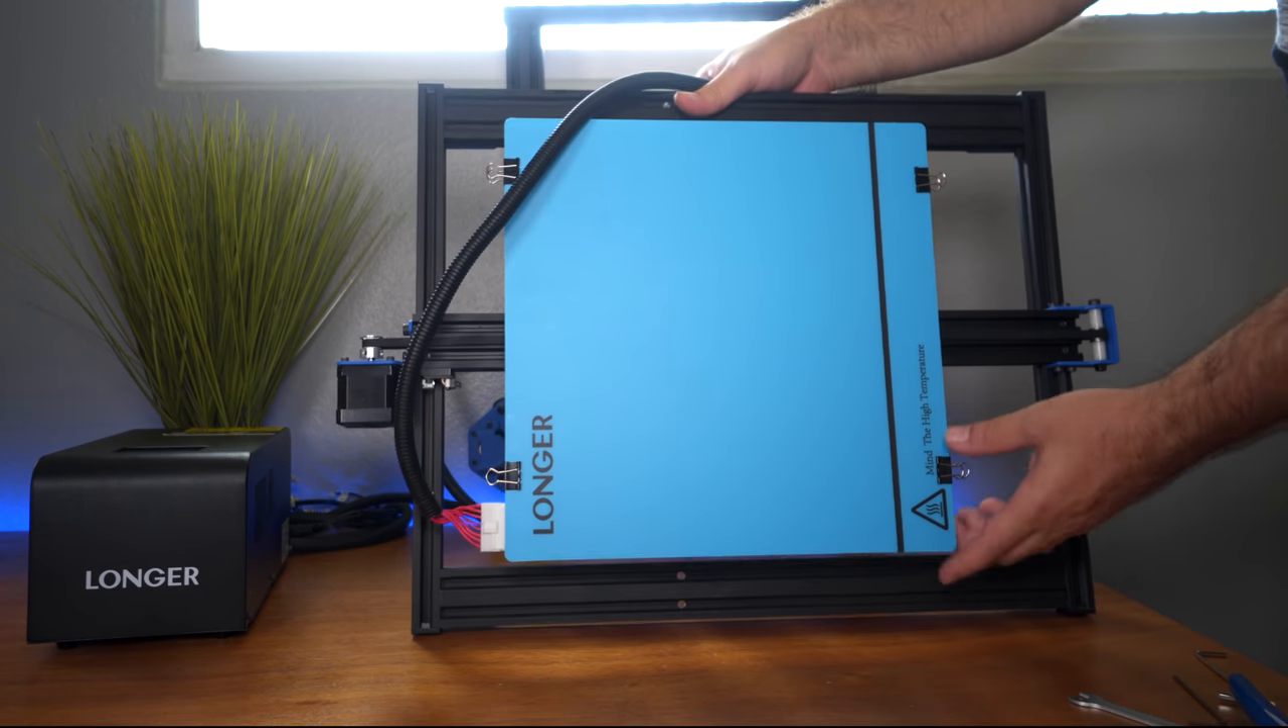And I also went ahead and put the top part, the glass build plate back on also.